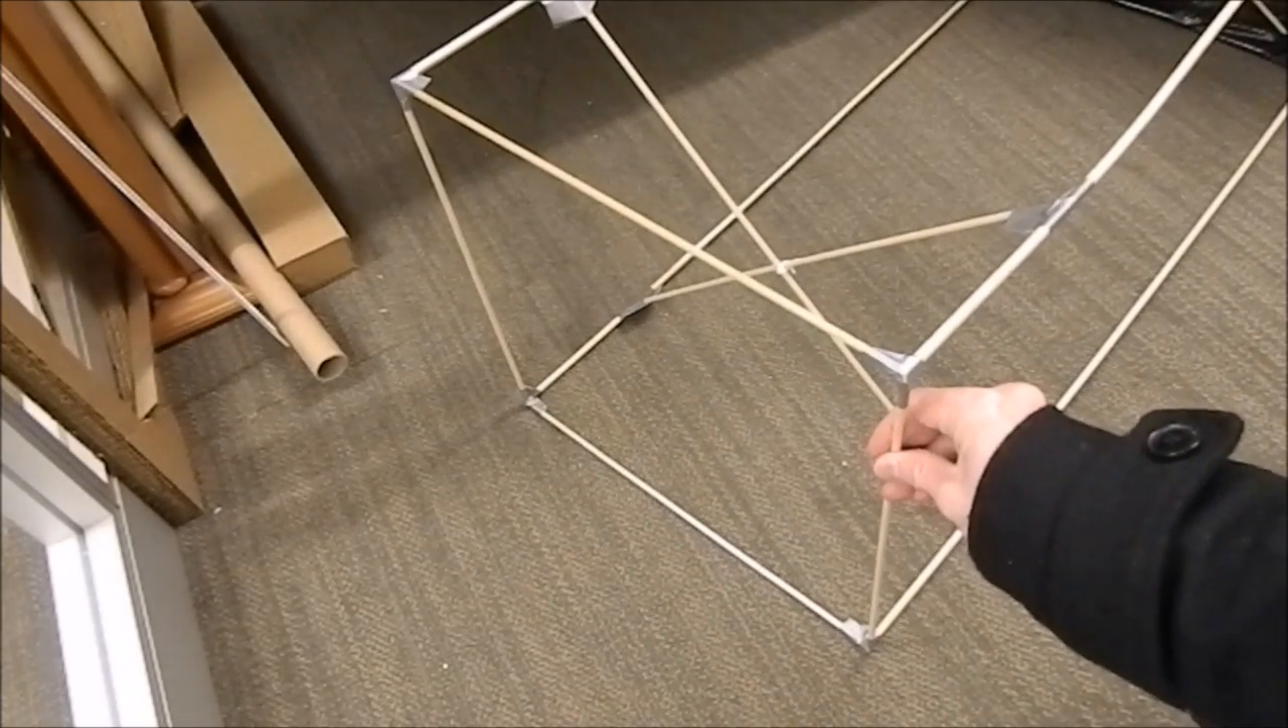My leading edges here do have a support now. So there's 3 16 dowel around the corners of the front and the back edges.